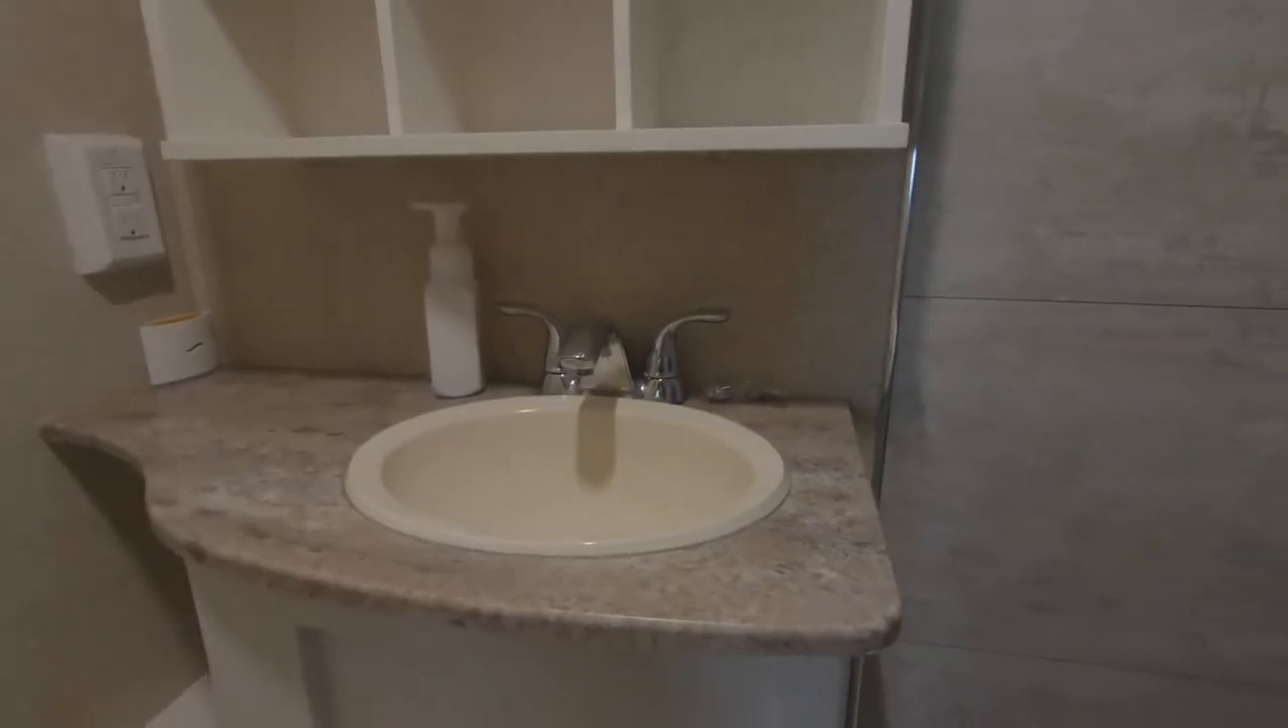The new faucet's on.